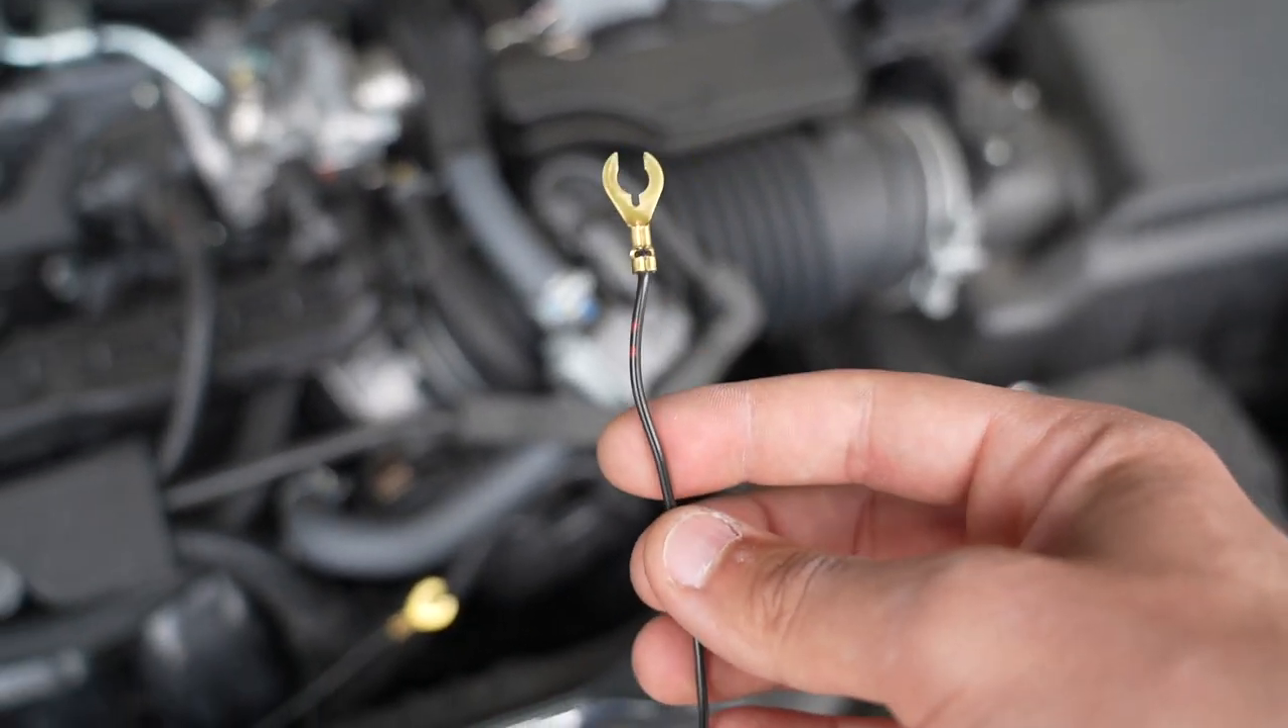And only thing left now to do is to go ahead and connect these uh ground wires.